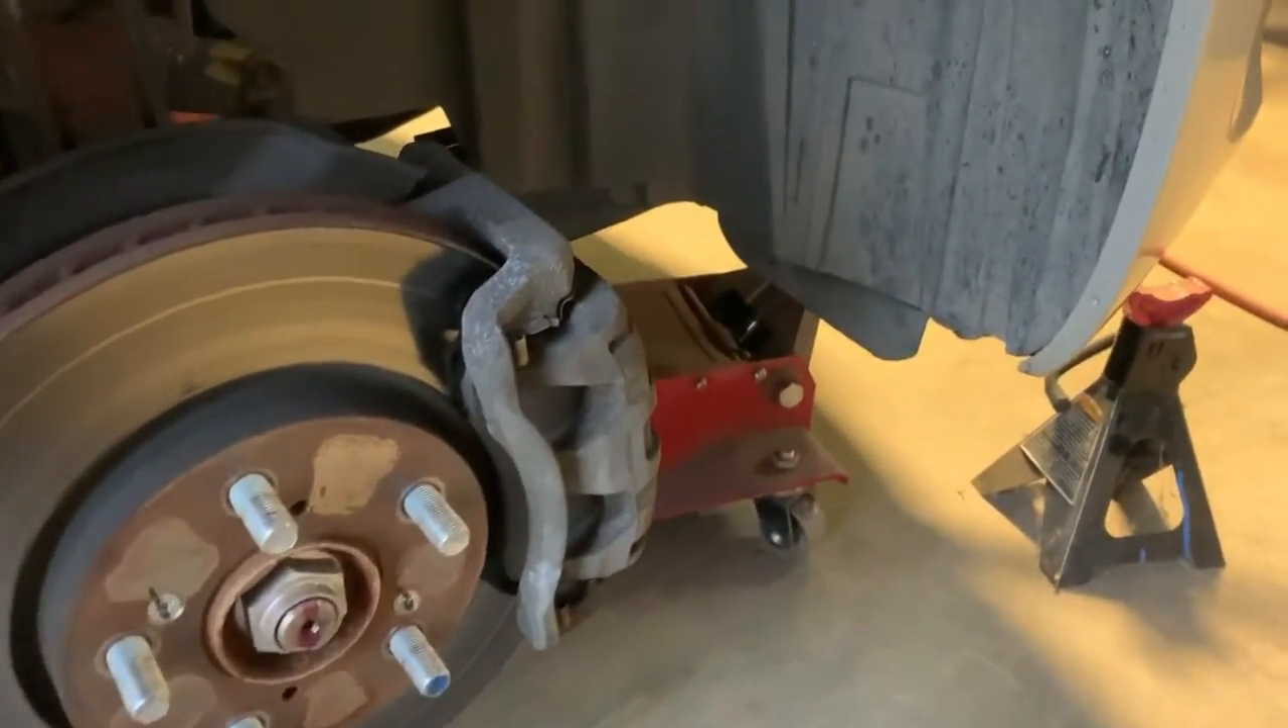Yeah so we got the tire off.